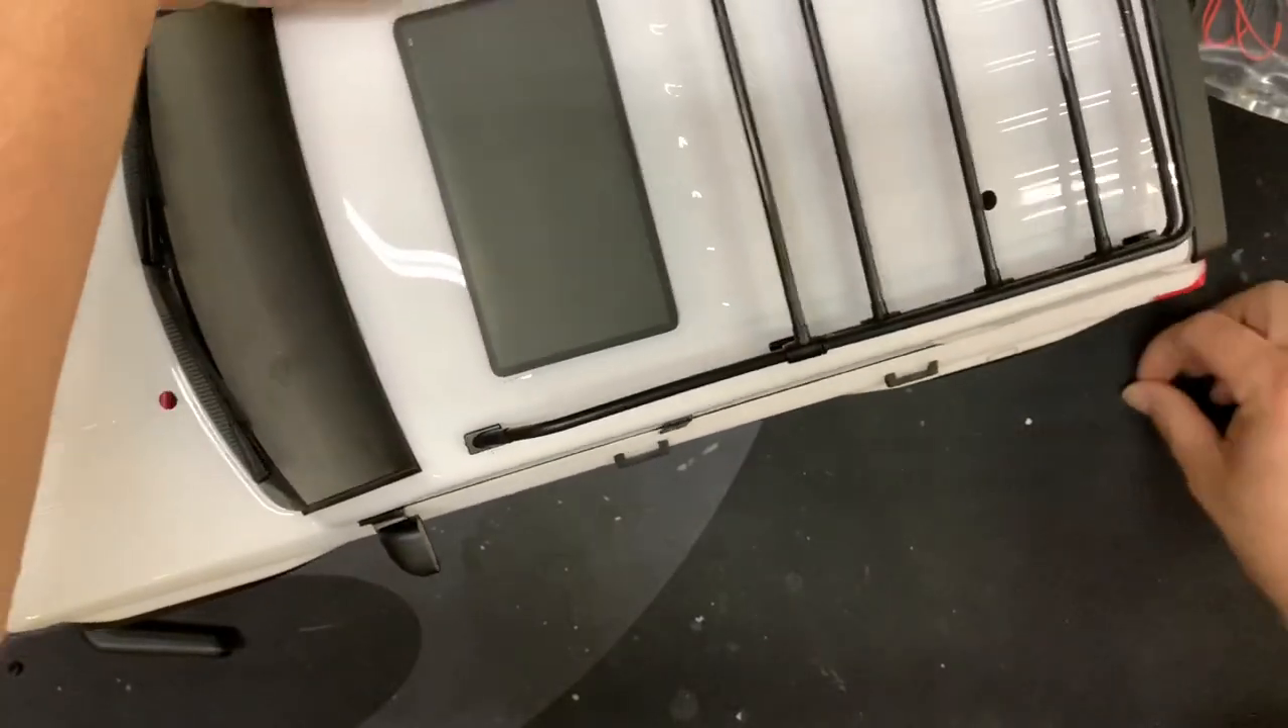So there's our roof rack. It is installed on the roof.